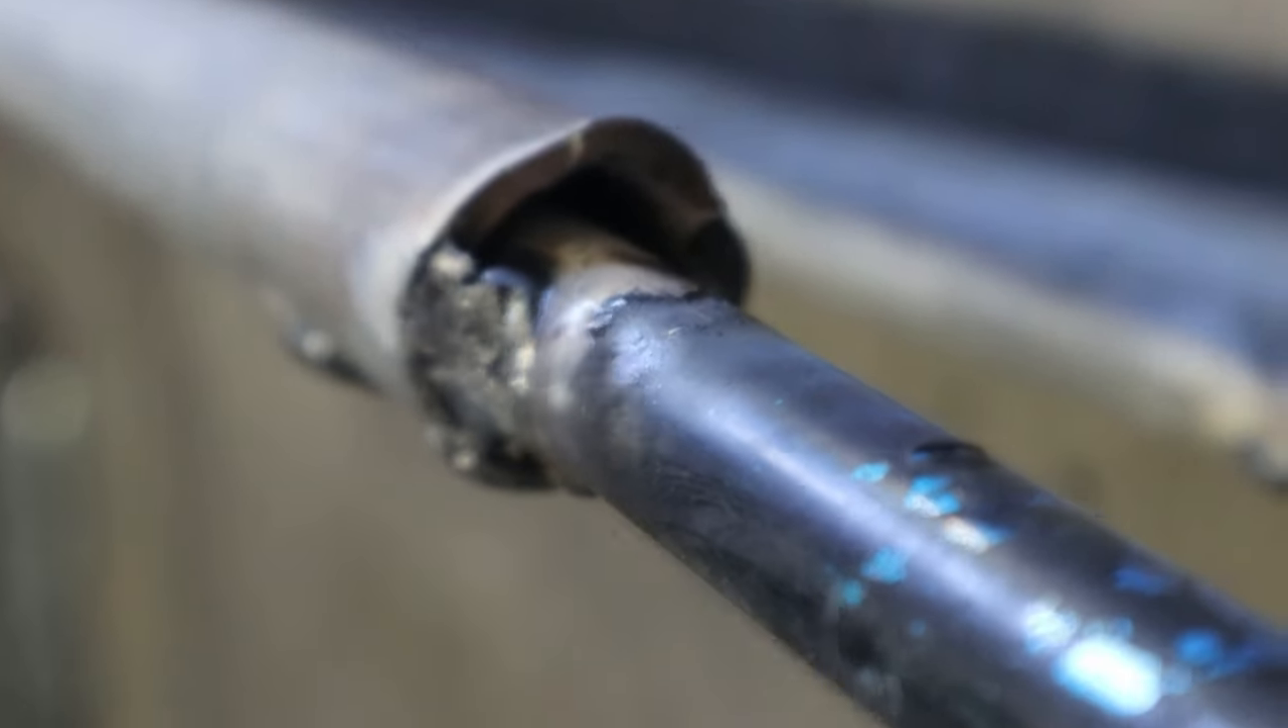There's a big old gap so I might just quickly weld that now see if I can weld that gap closed.